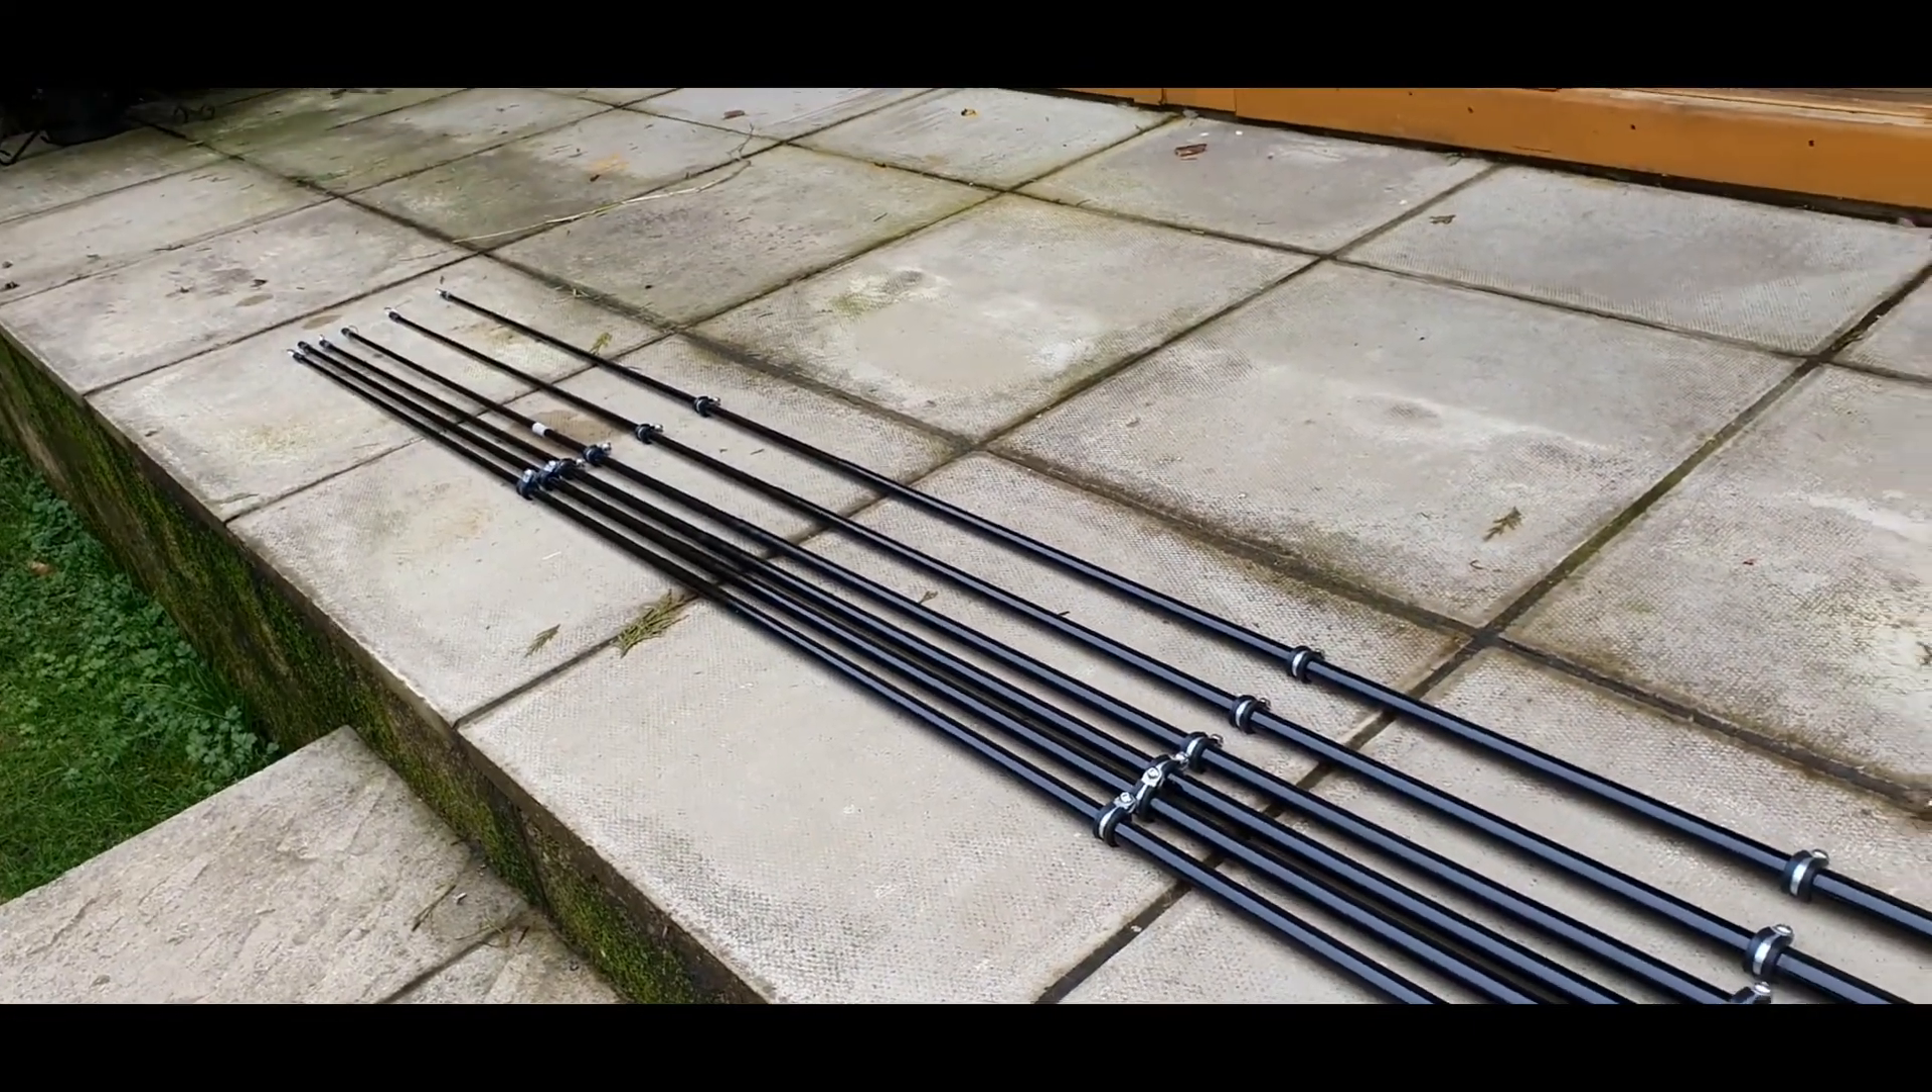There's six spreader arms there with the P -clips attached.